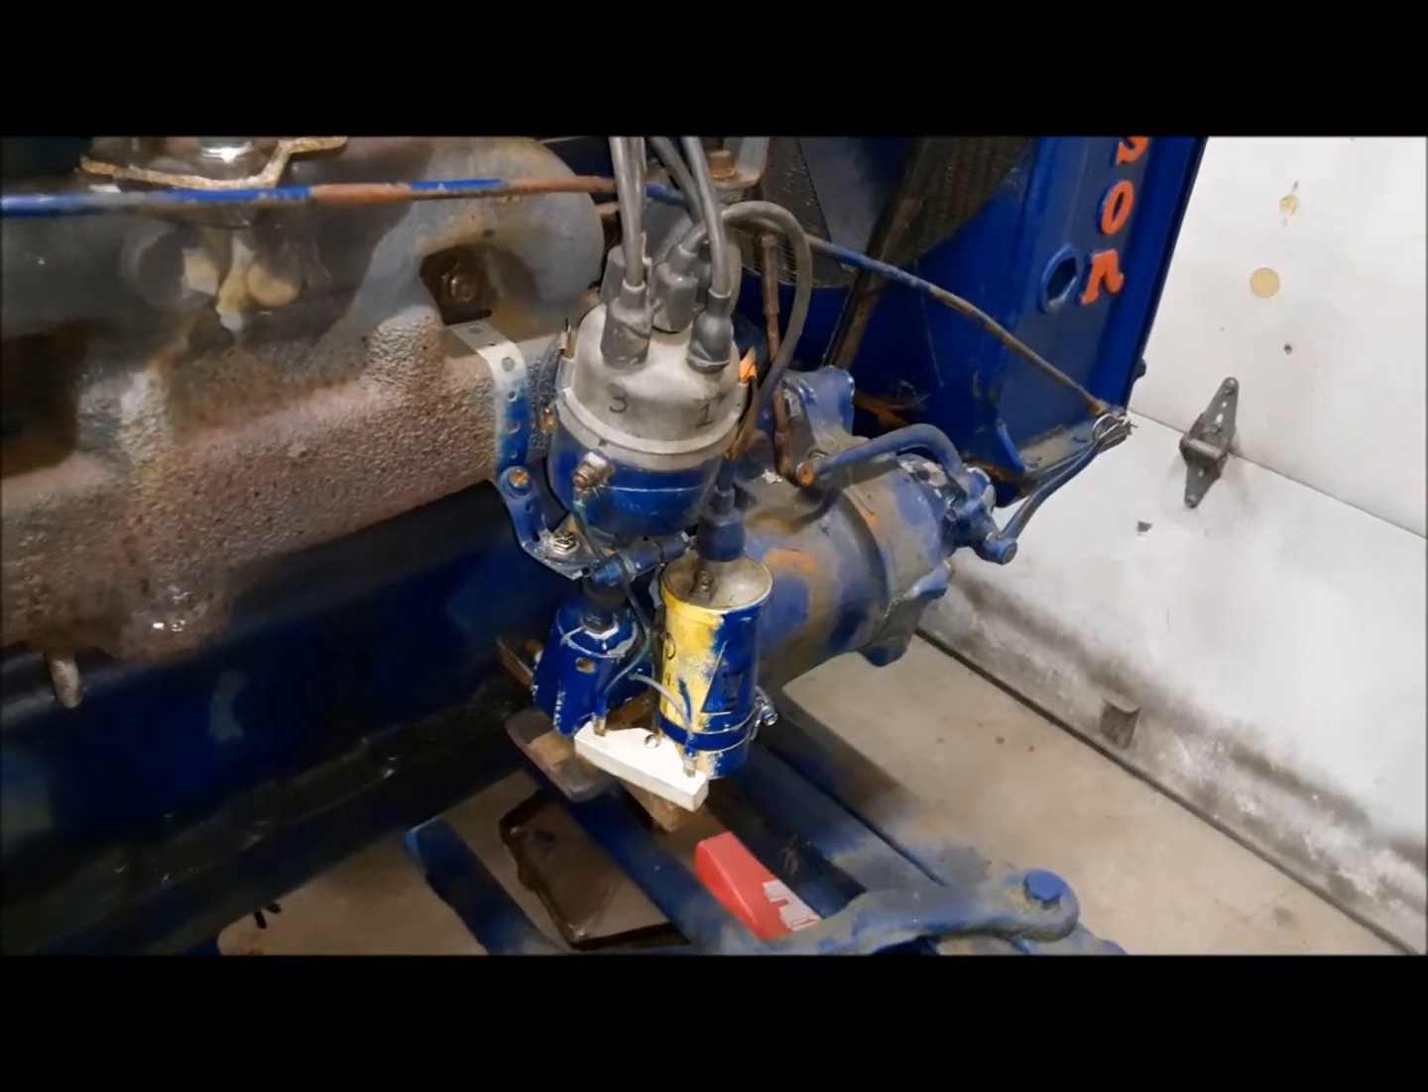So I've got all the wiring buttoned up, got the ignition all back together.